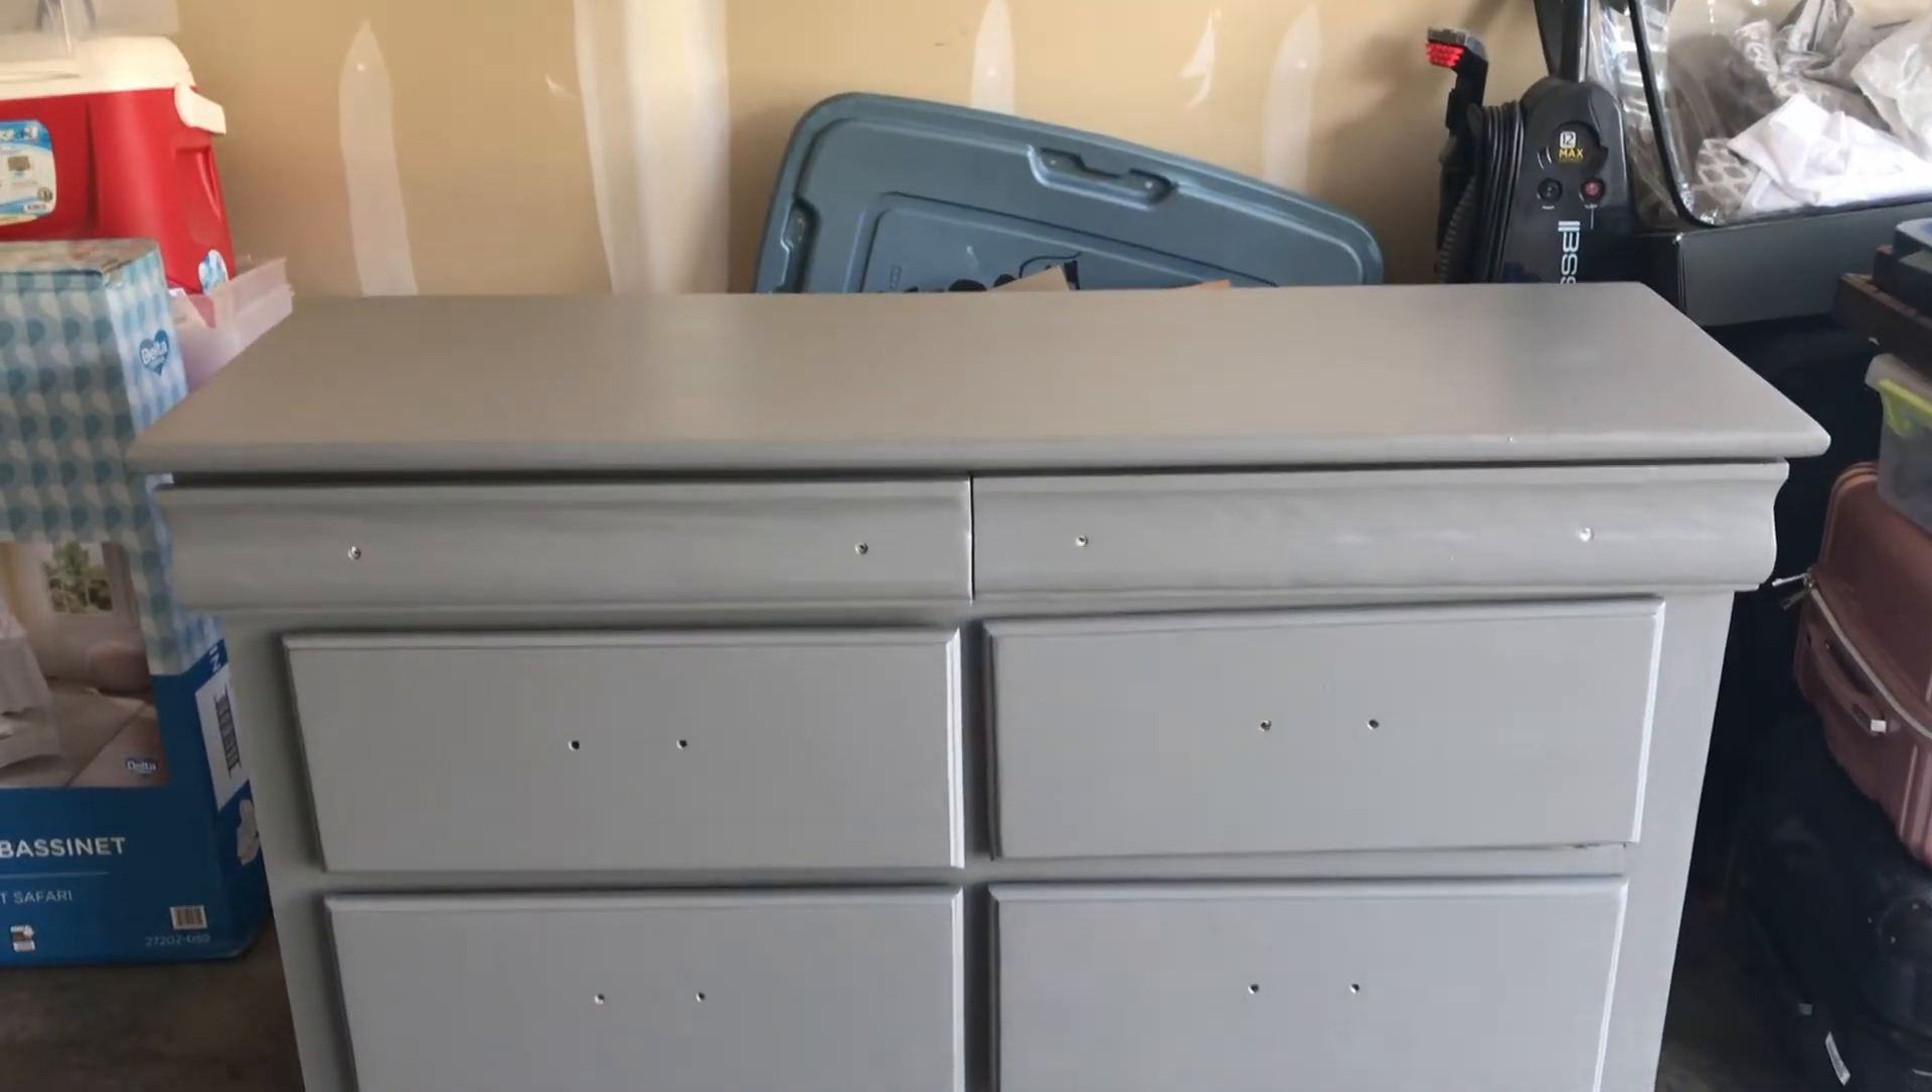I haven't put the knobs on yet, but it looks so nice.